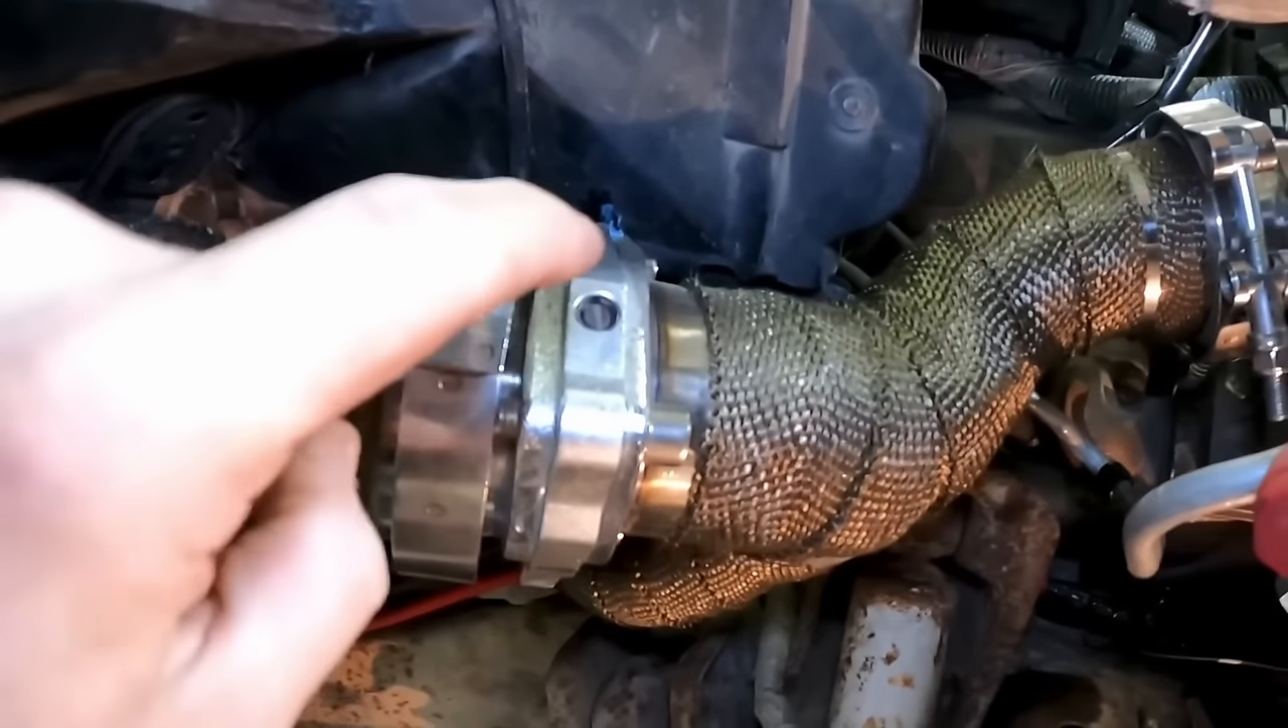Okay check it out we got the exhaust cutout hooked up.